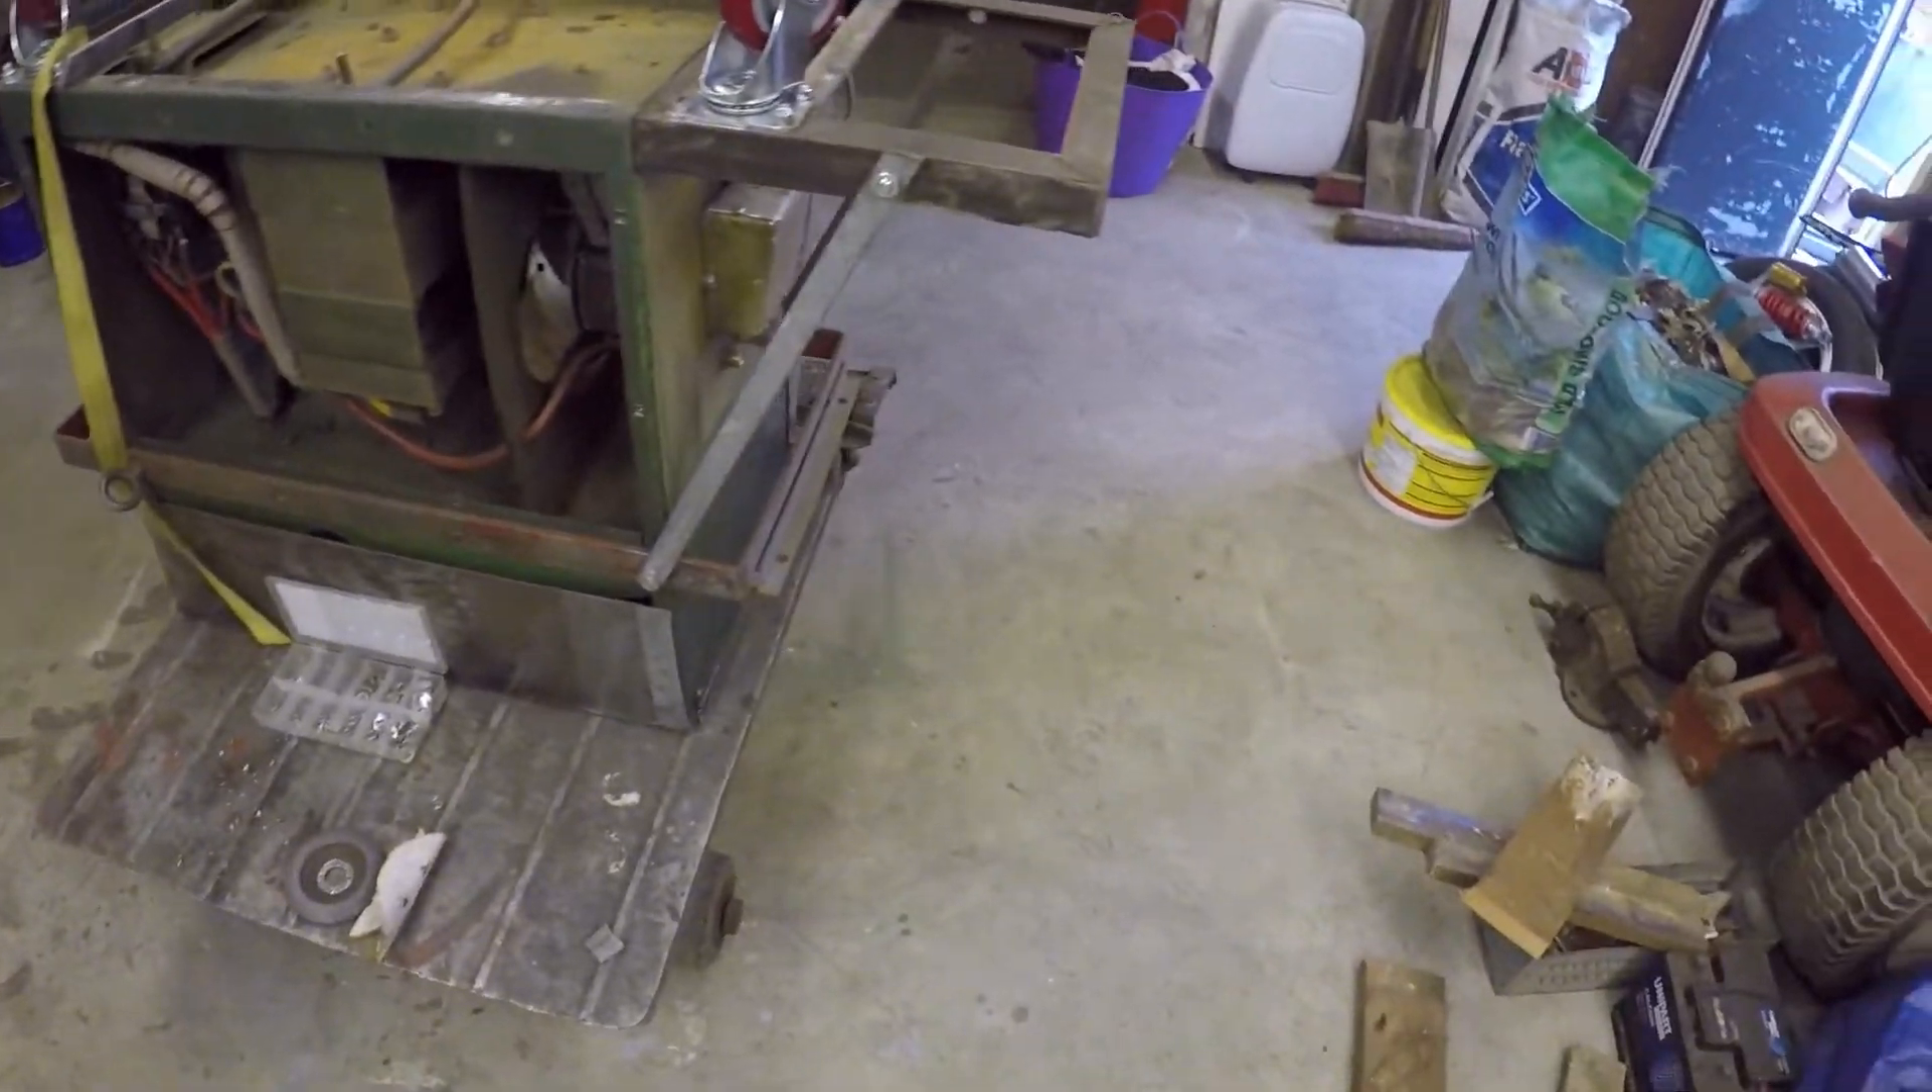I've taken the sides off and cleaned the inside out.